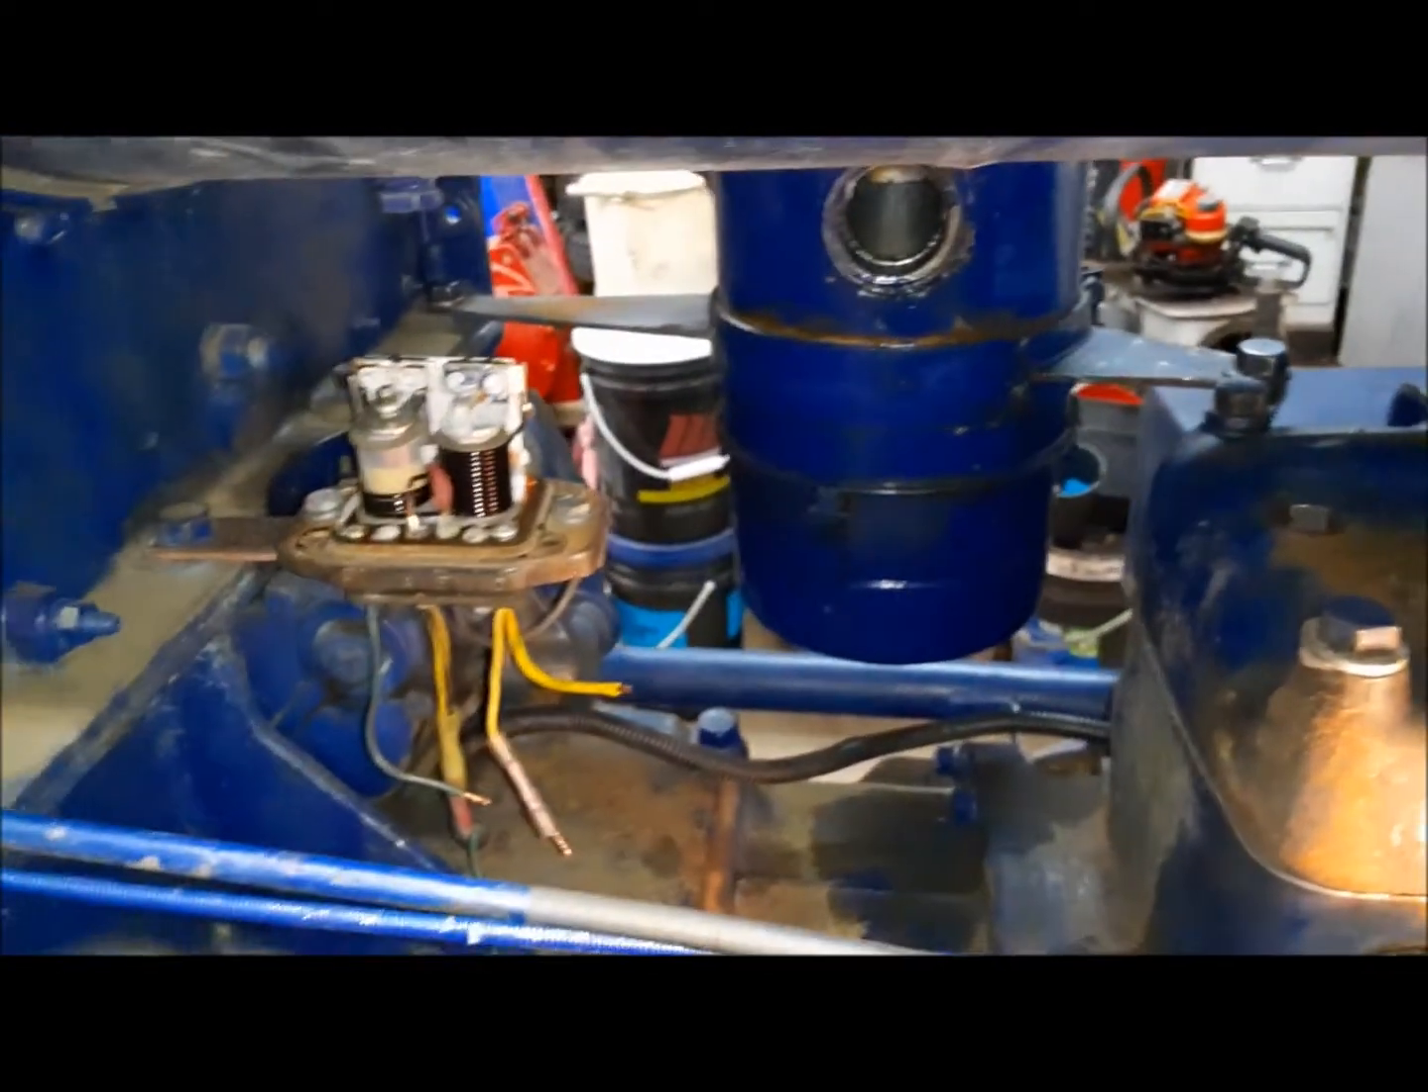We've got the control box or voltage regulator mounted up.